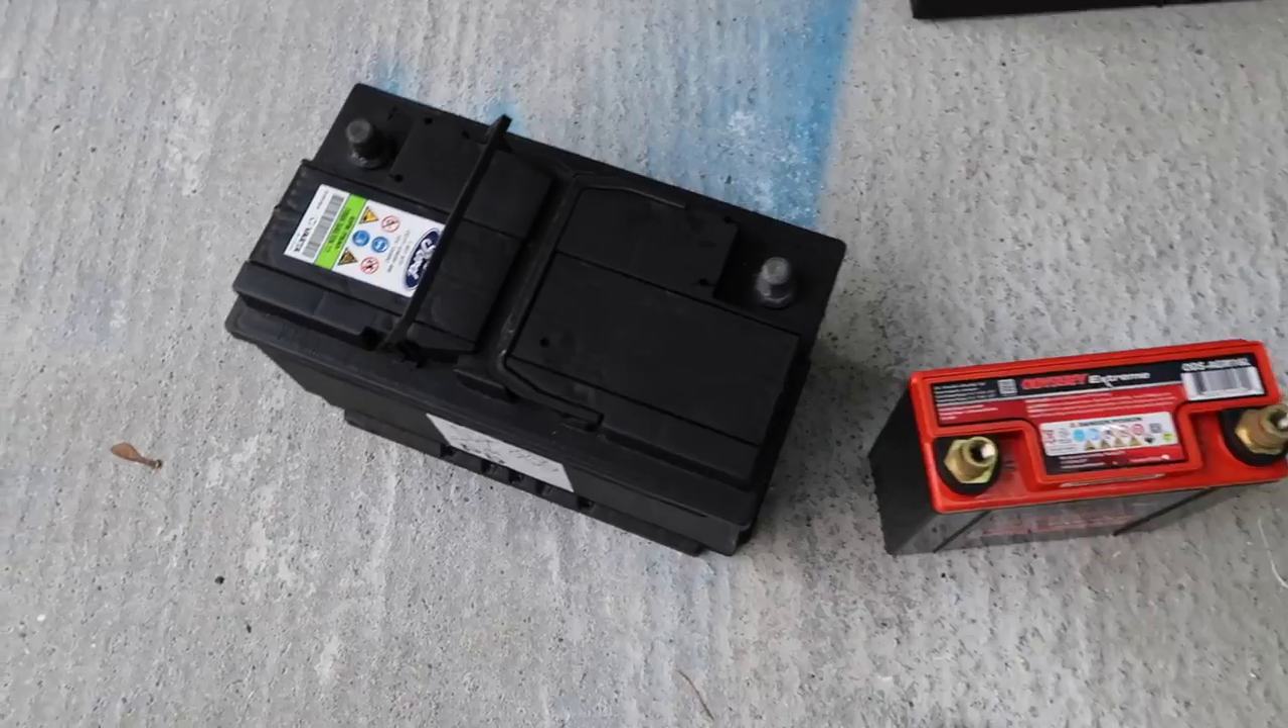So there we go with the stock battery out.